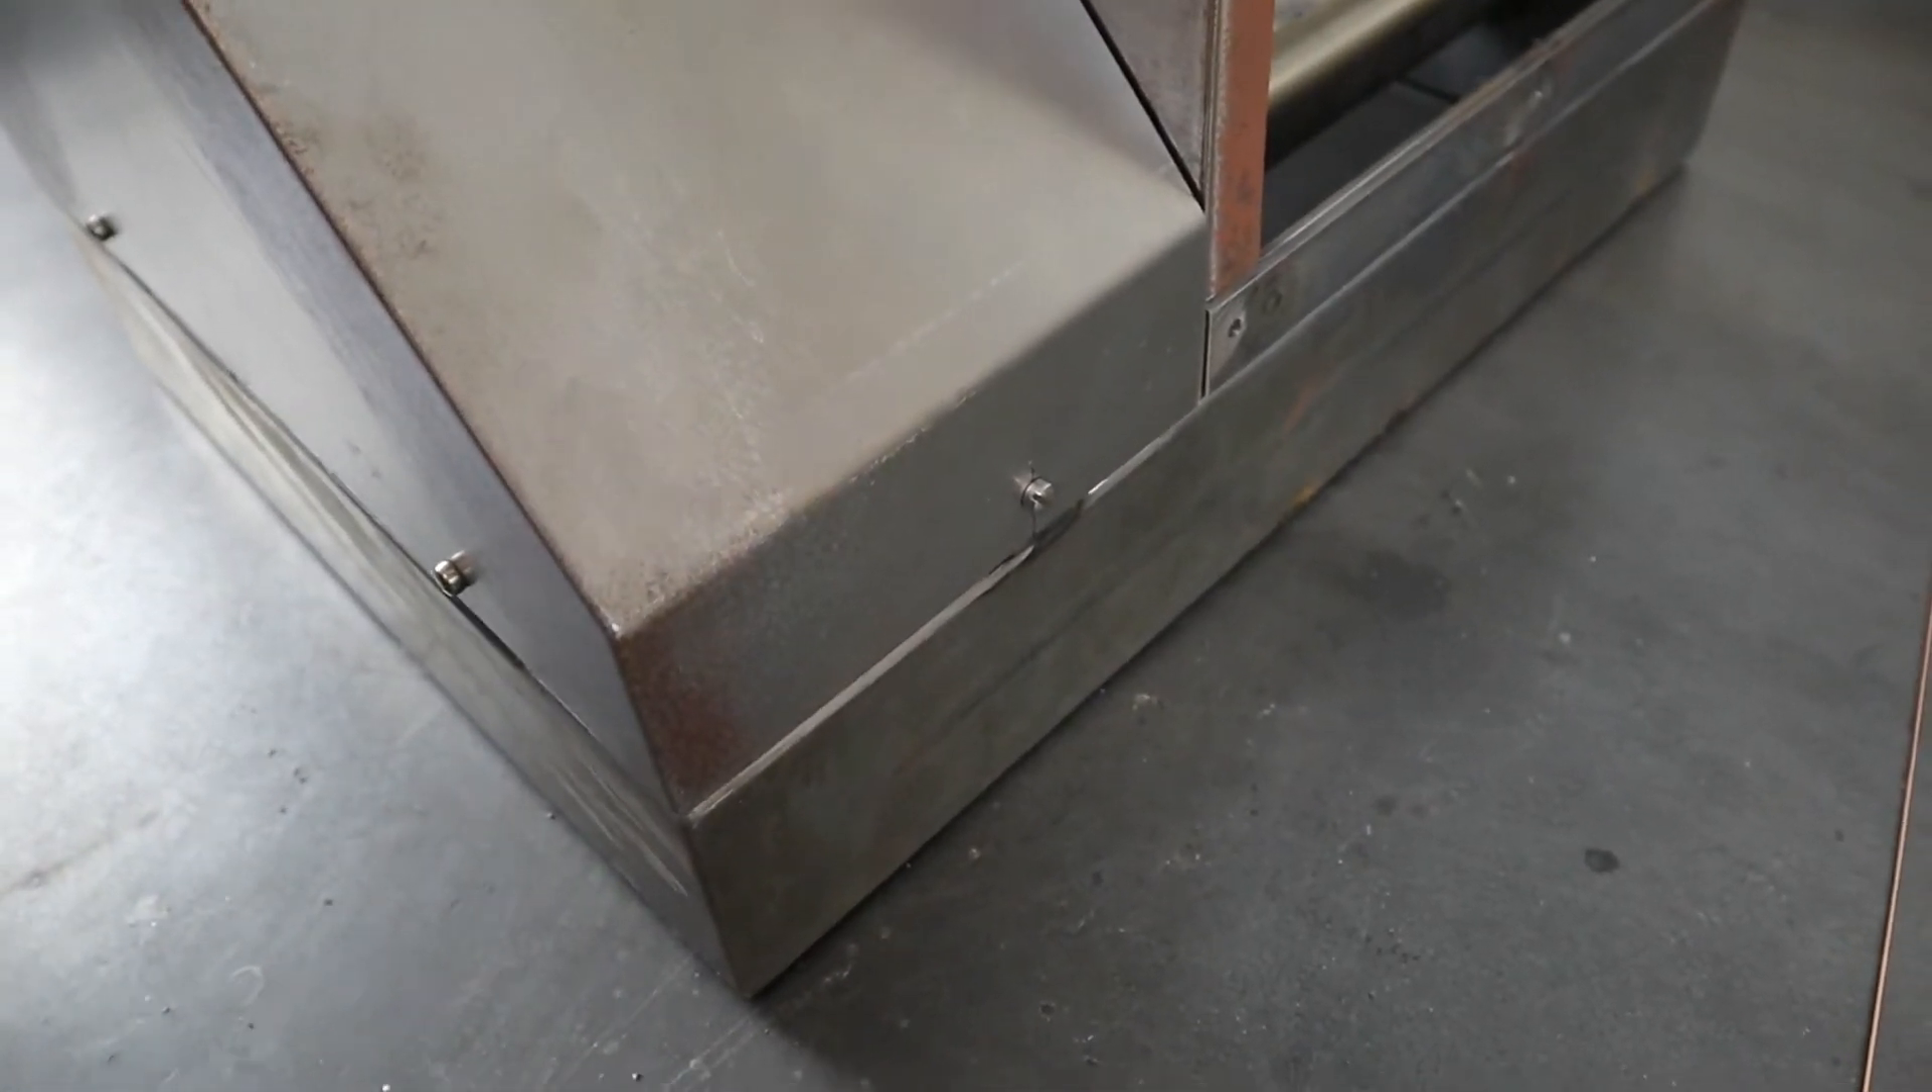All right, so we got the cover all mounted up.